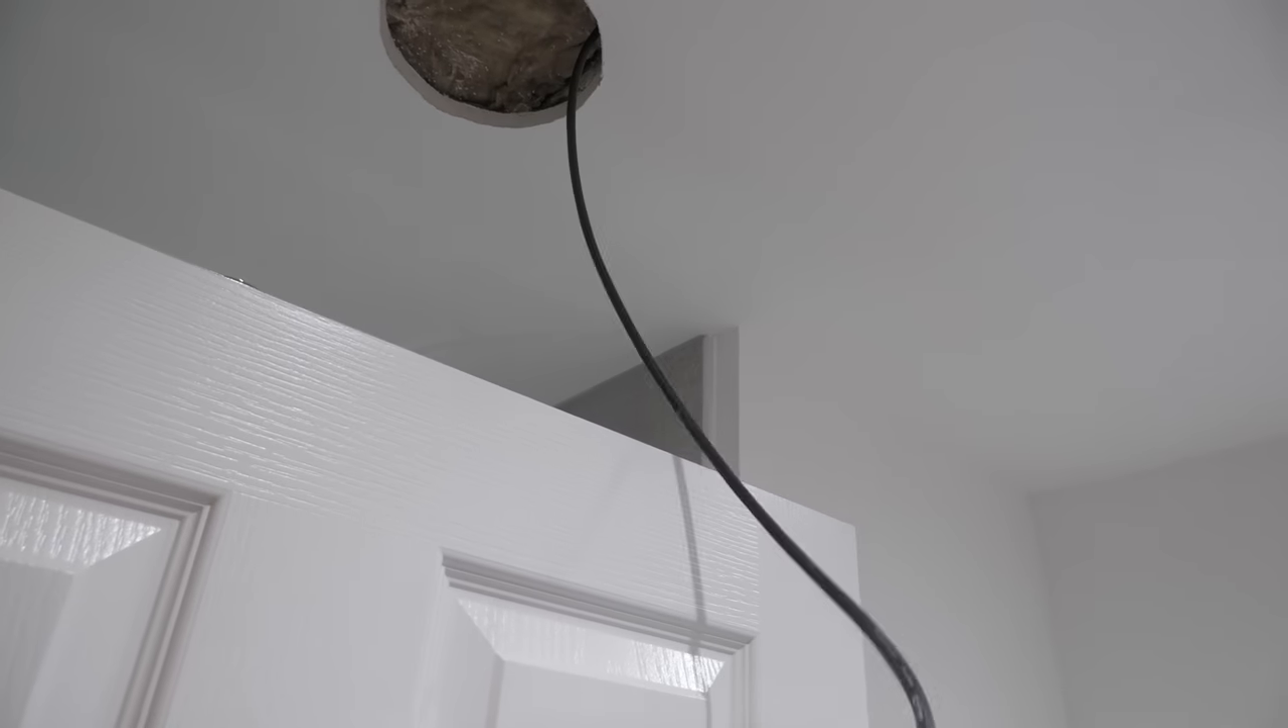Cool, so we've now cut out the hole for the ceiling speaker and run another cable in.